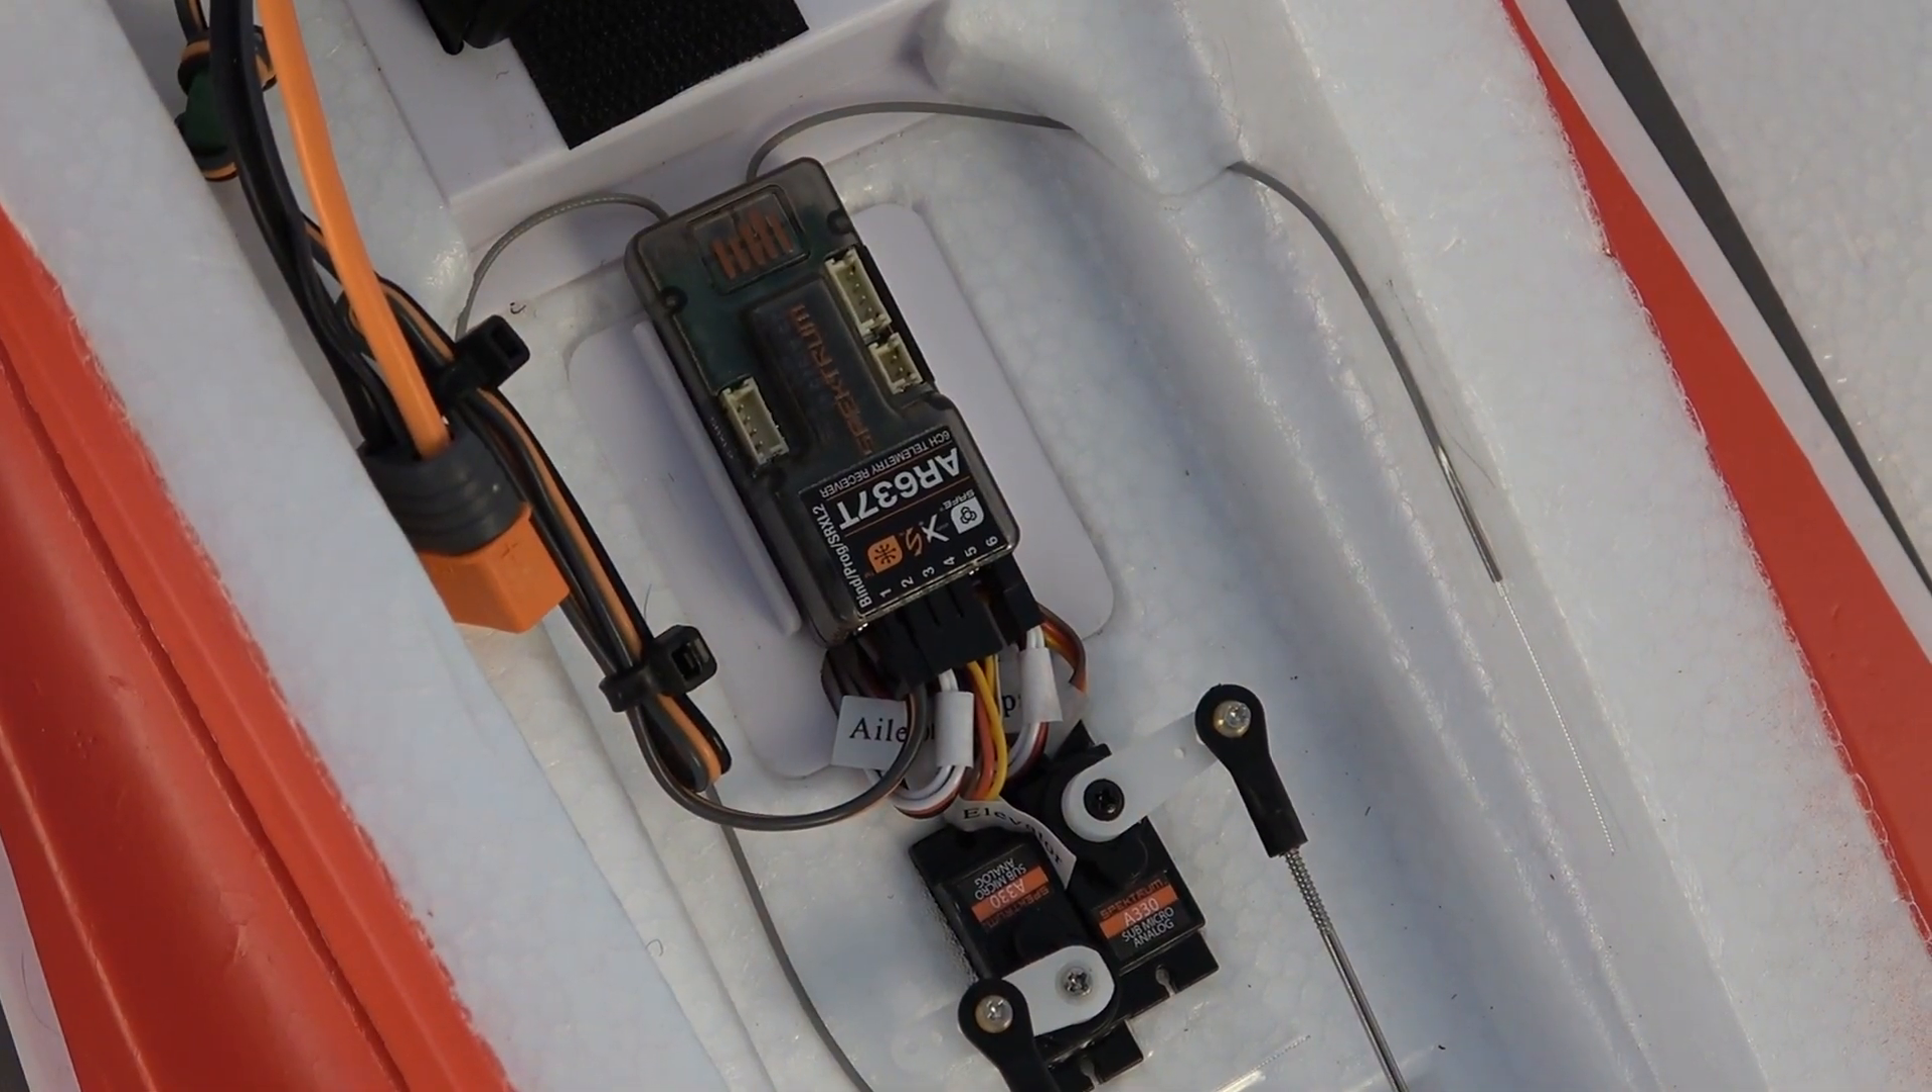We've also installed our ar637t in the factory uh location where the ar636 was mounted in the e-flight commander and routed both of our antennas.